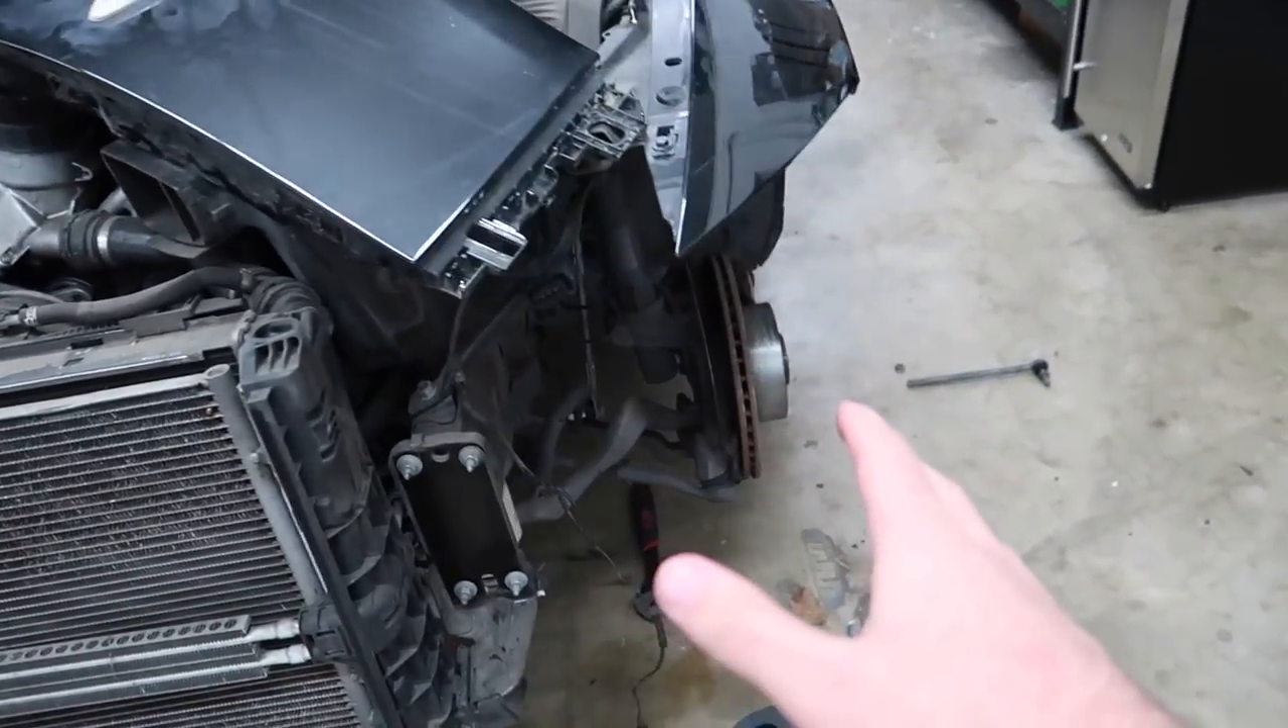The good thing is you have none of the front end assembled.